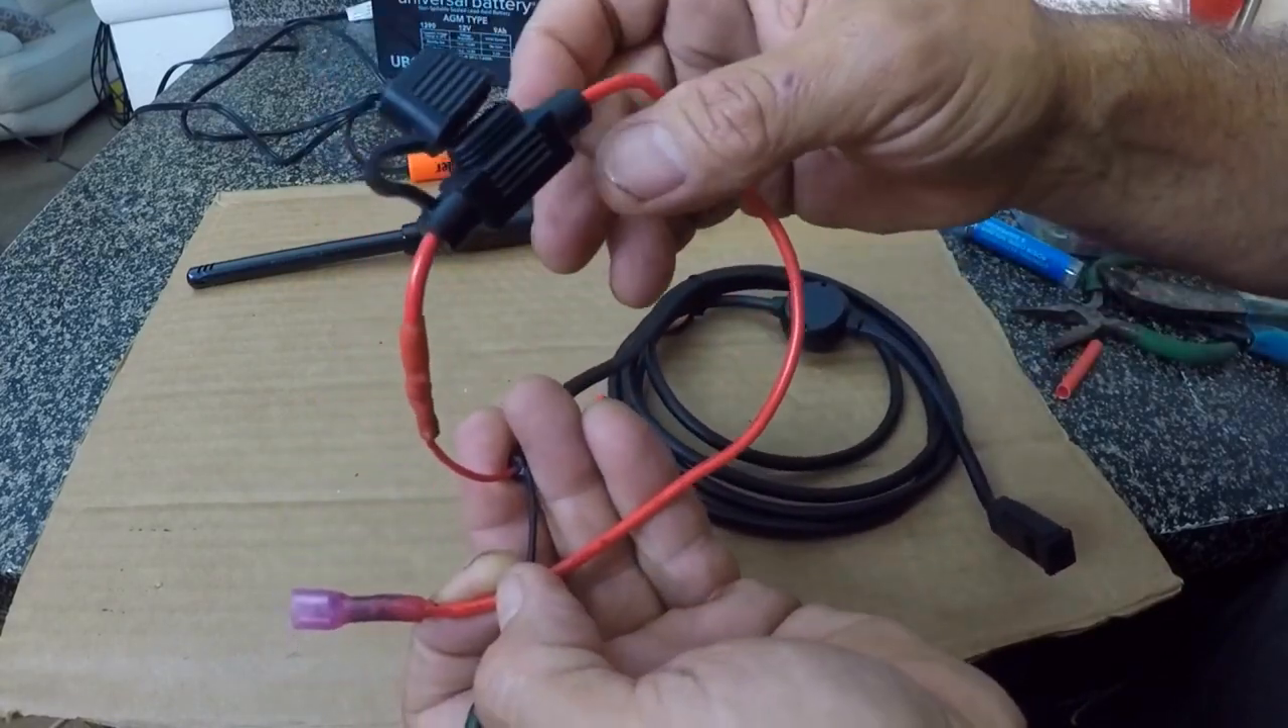So we have our two connectors for the positive and the negative, and we have our inline fuse connected.